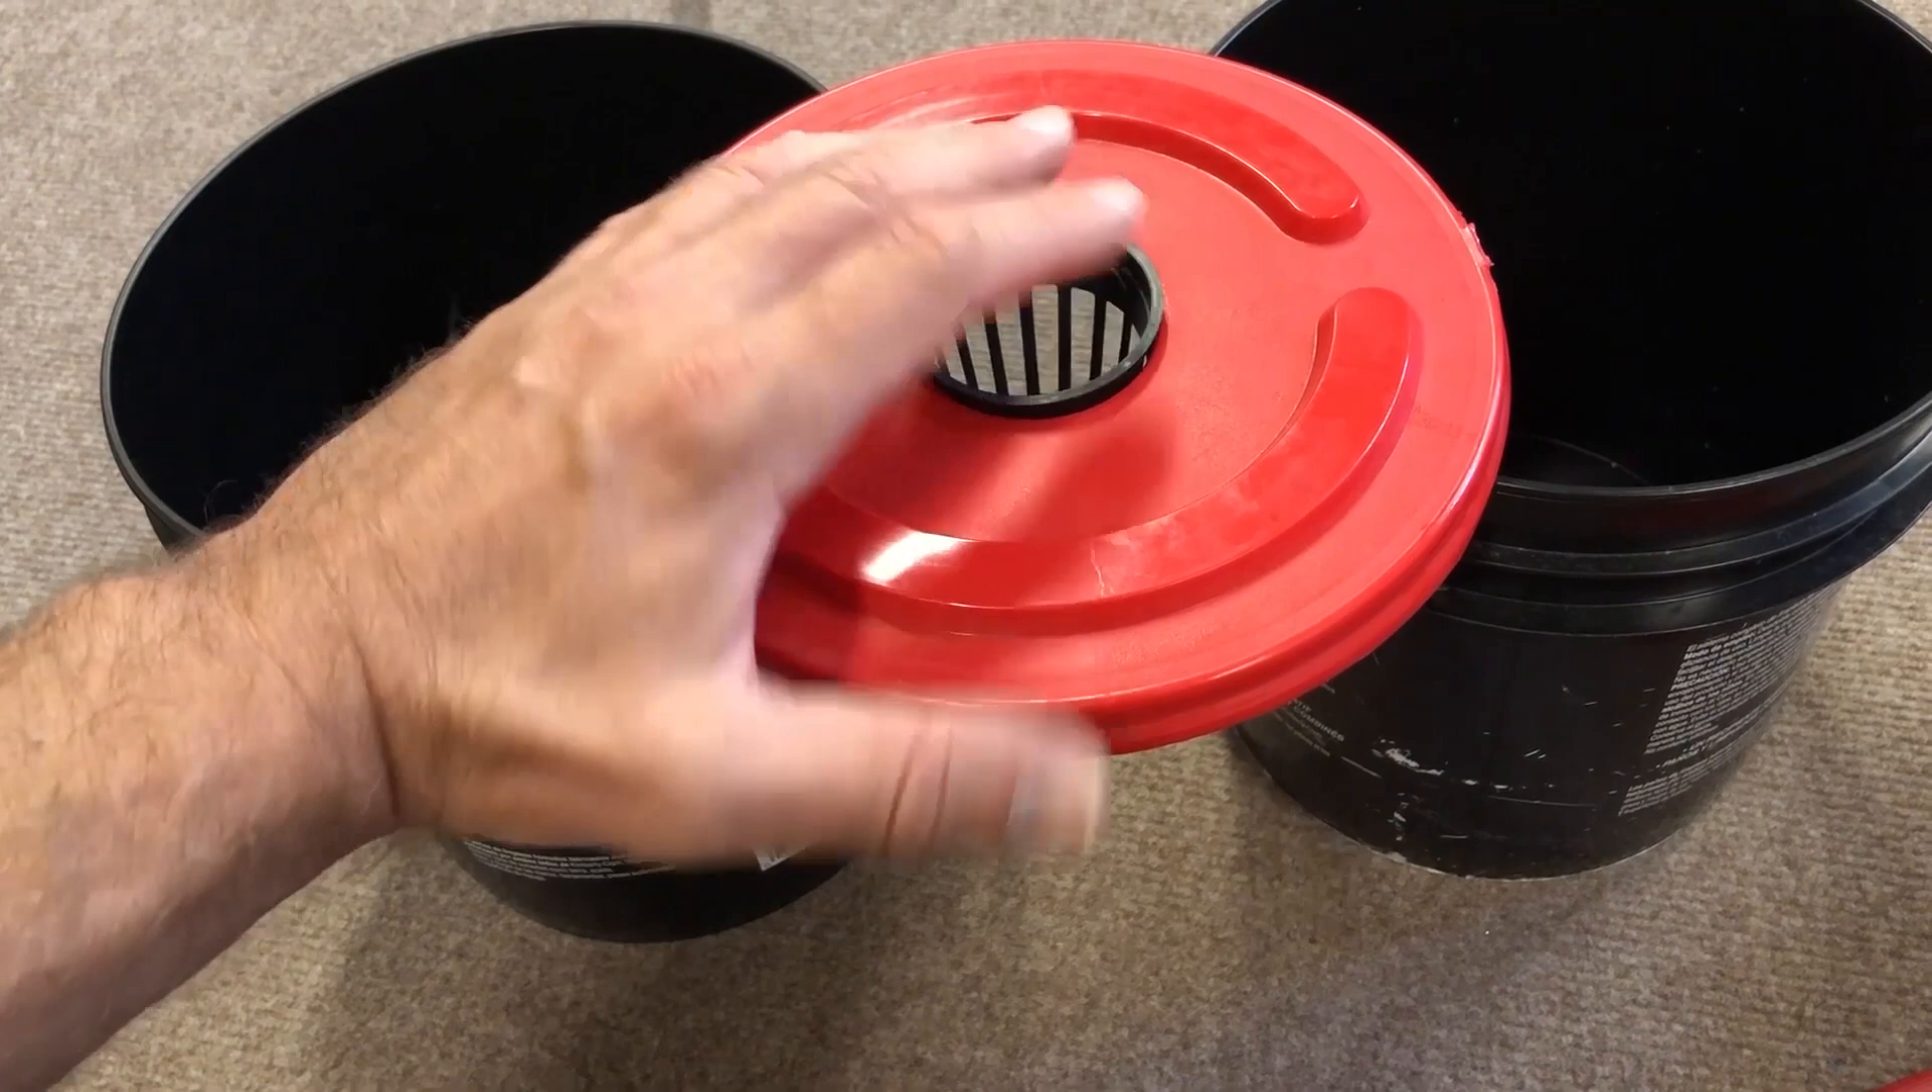You can see that the net pot fits in there.